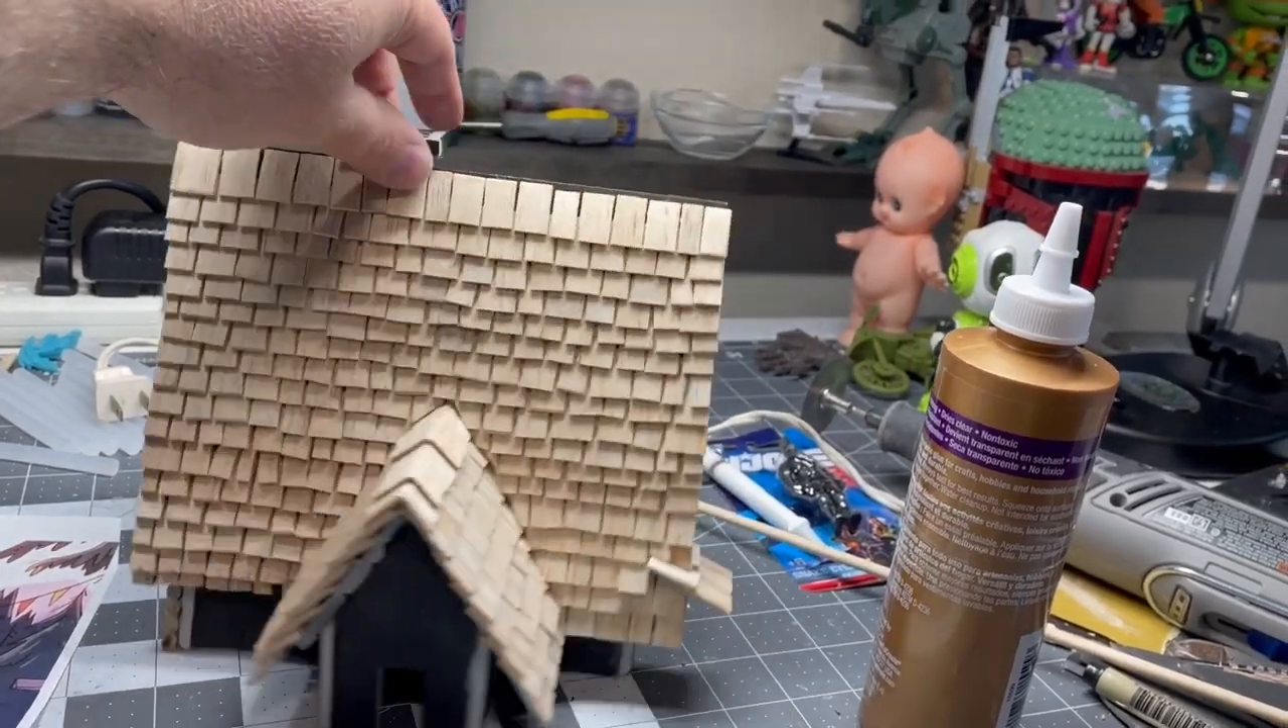So let's keep sticking shingles on. Woohoo! Got the first side done. A little bit more to go.